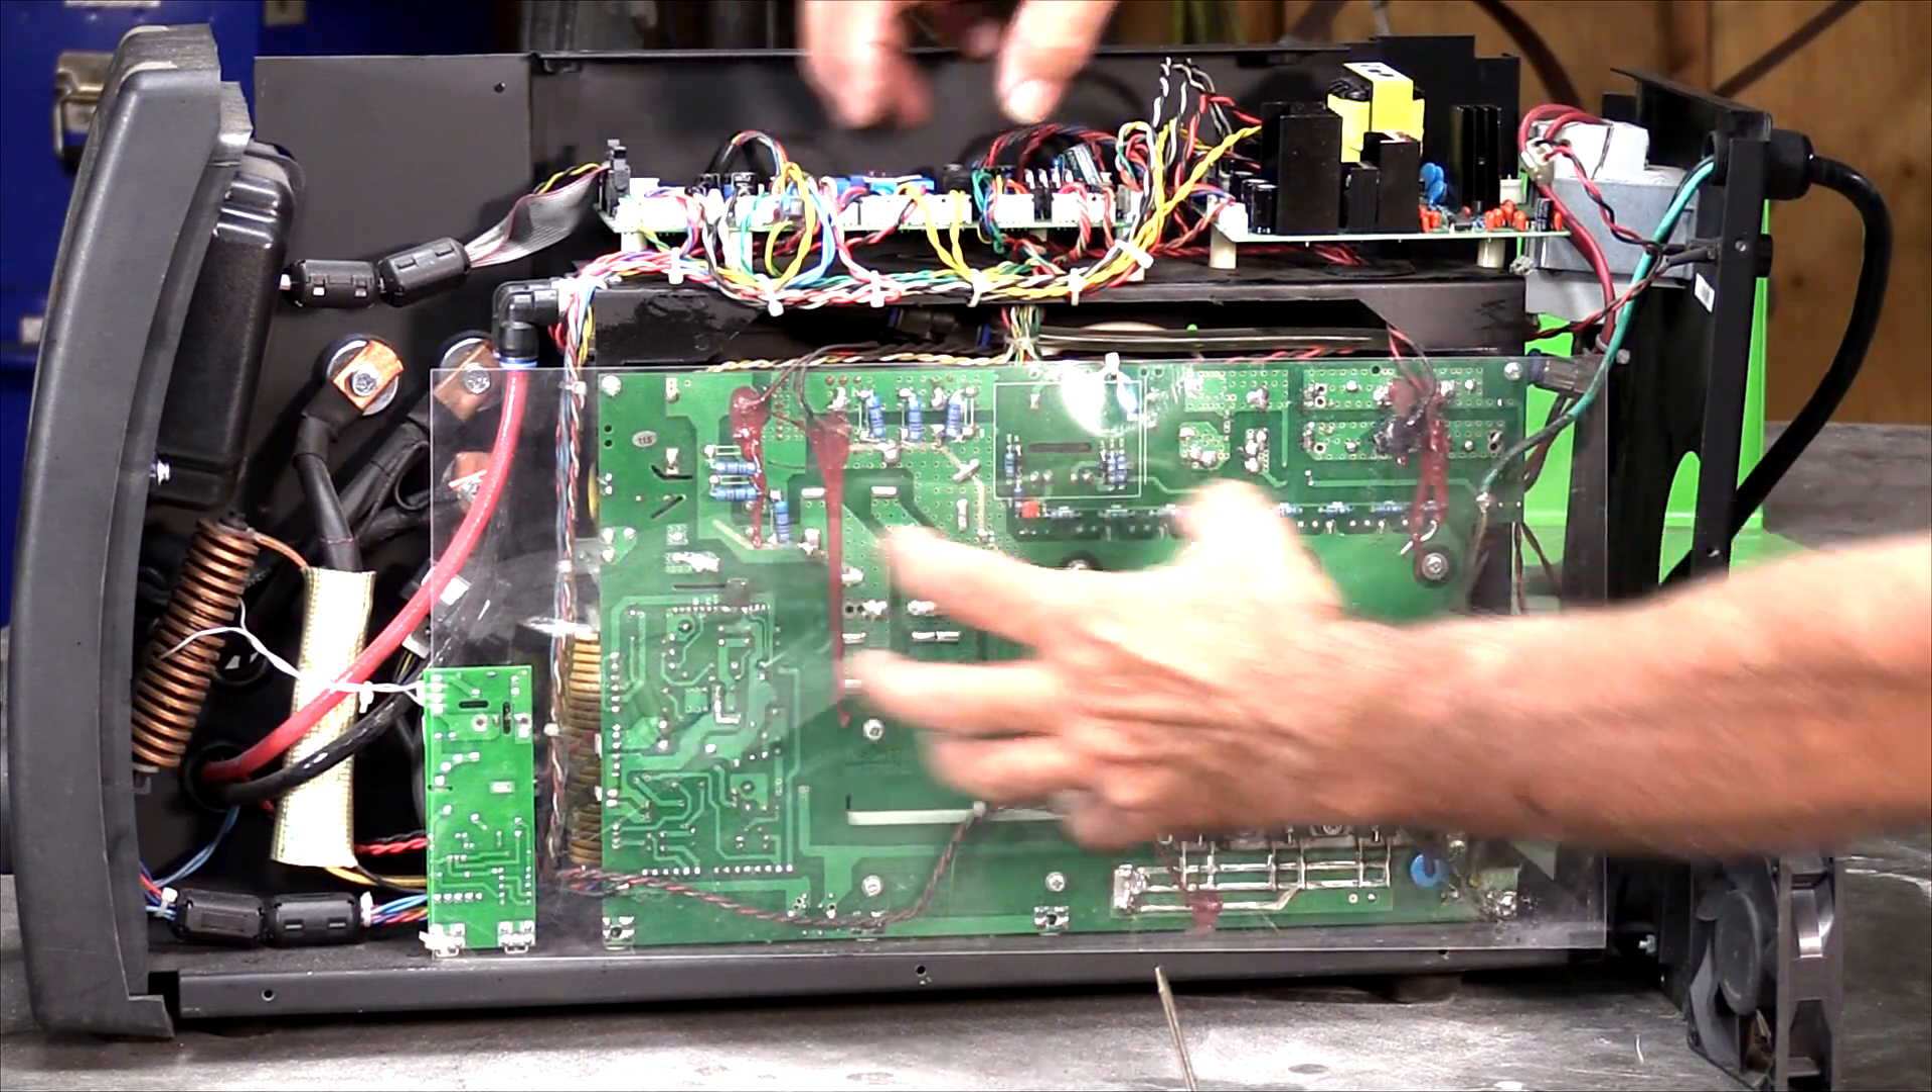You know, the whole metal cover comes off. Finally exposes the inside of the machine.